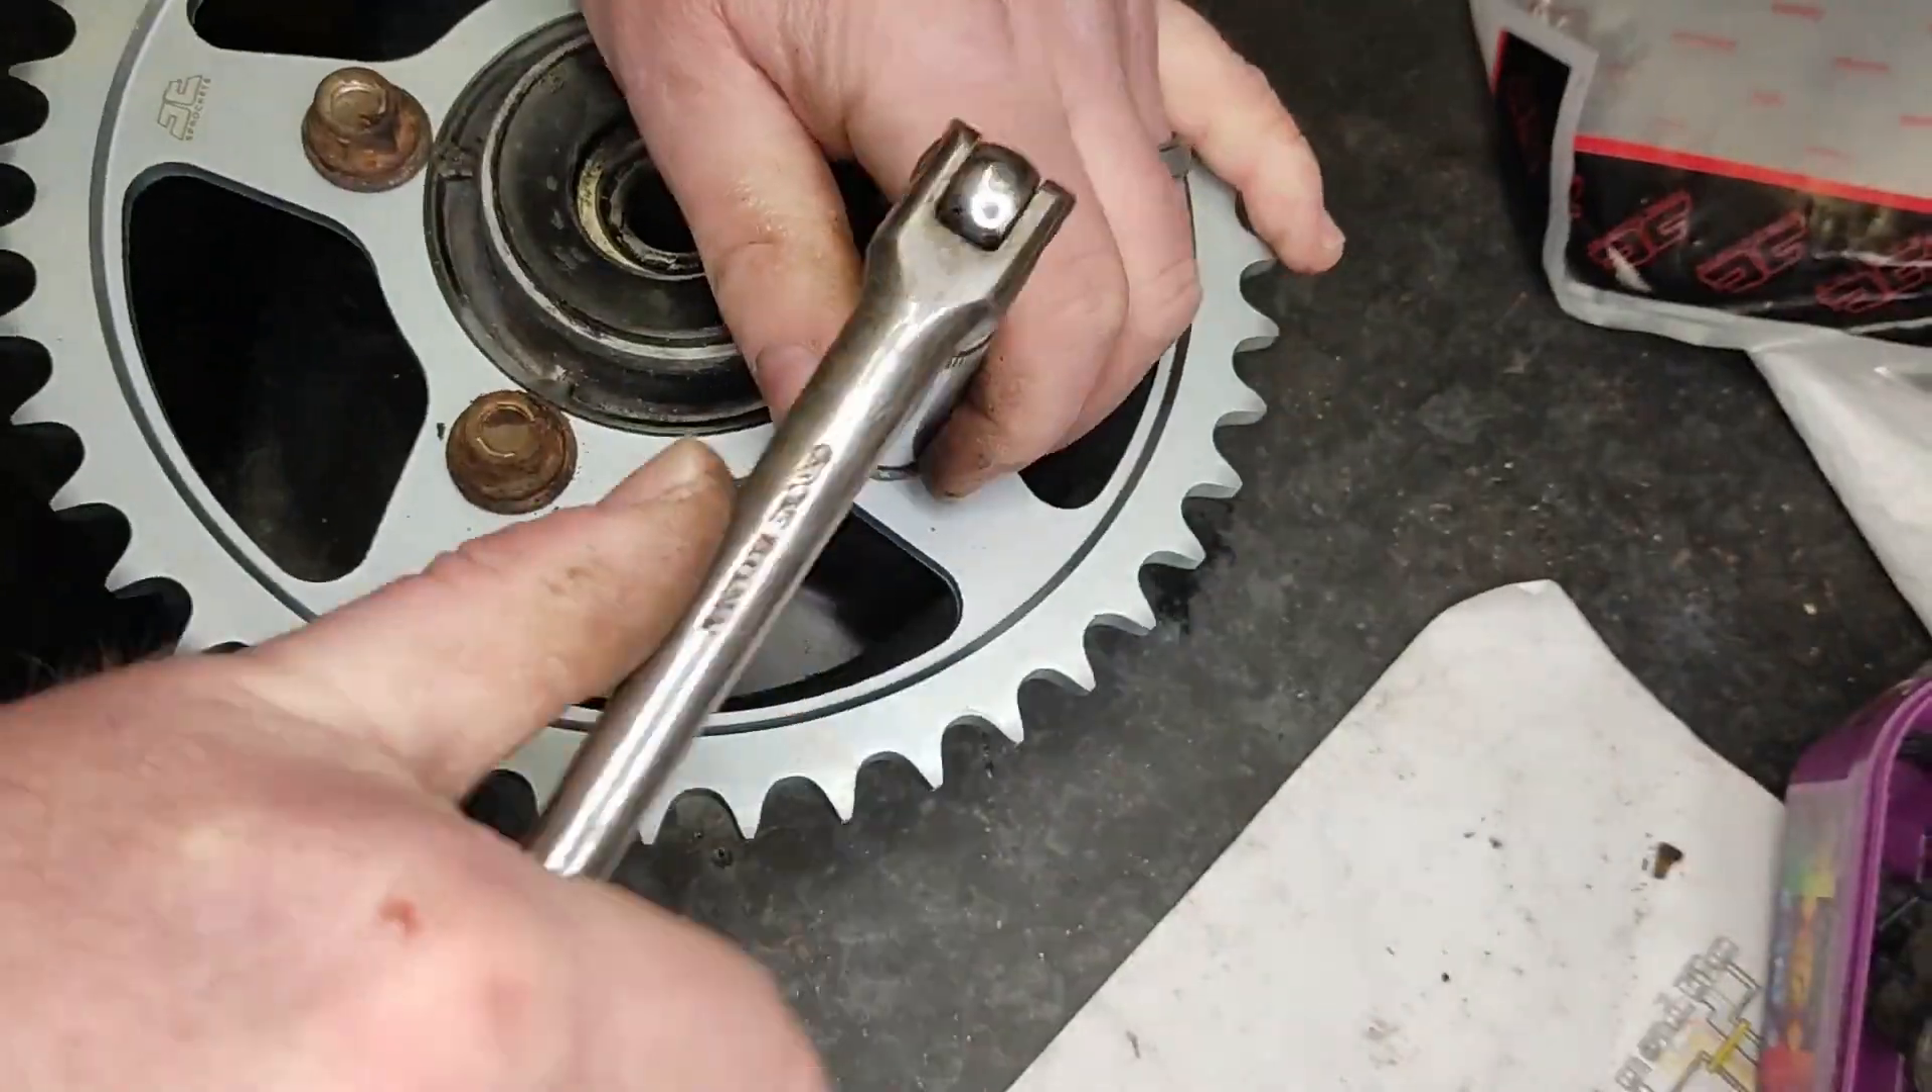Replaced all the bolts. Unpacked the rear sprocket. And then fitted the sprocket back onto the cush drive with some really rusty nuts.